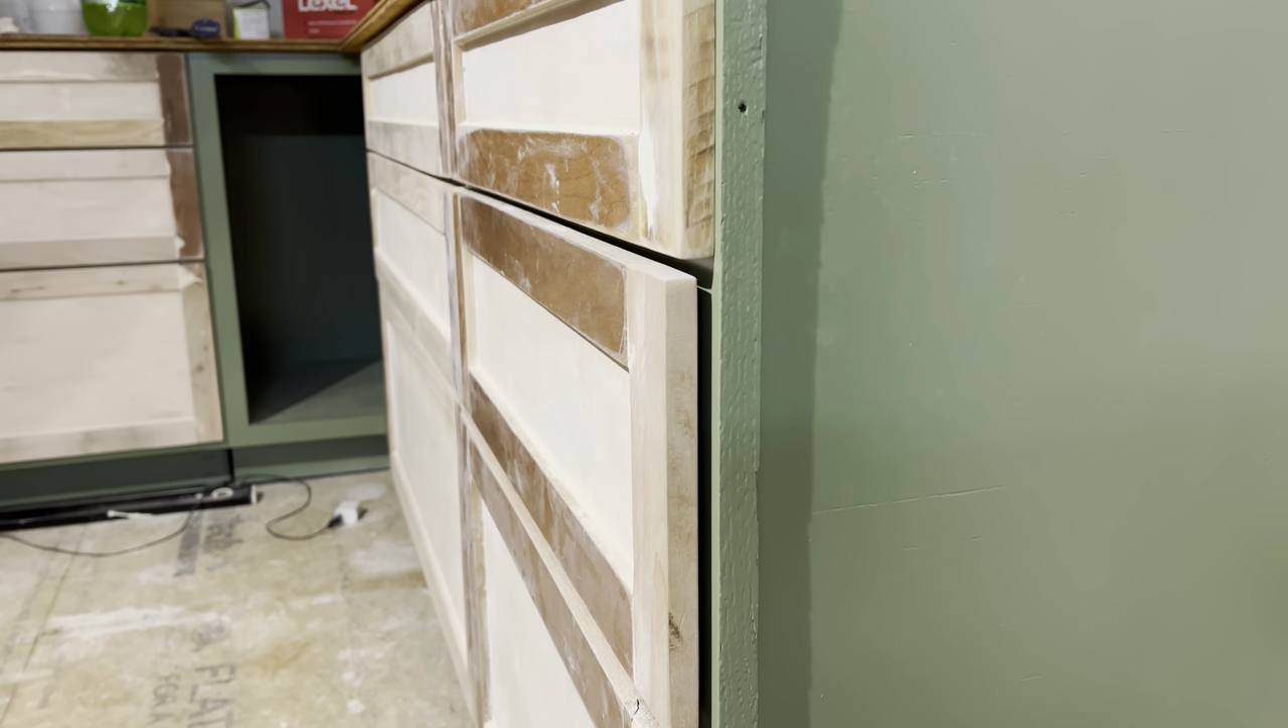You might notice some spots like this right here where the drawer front isn't really sucking tight to the face frame and that's okay.